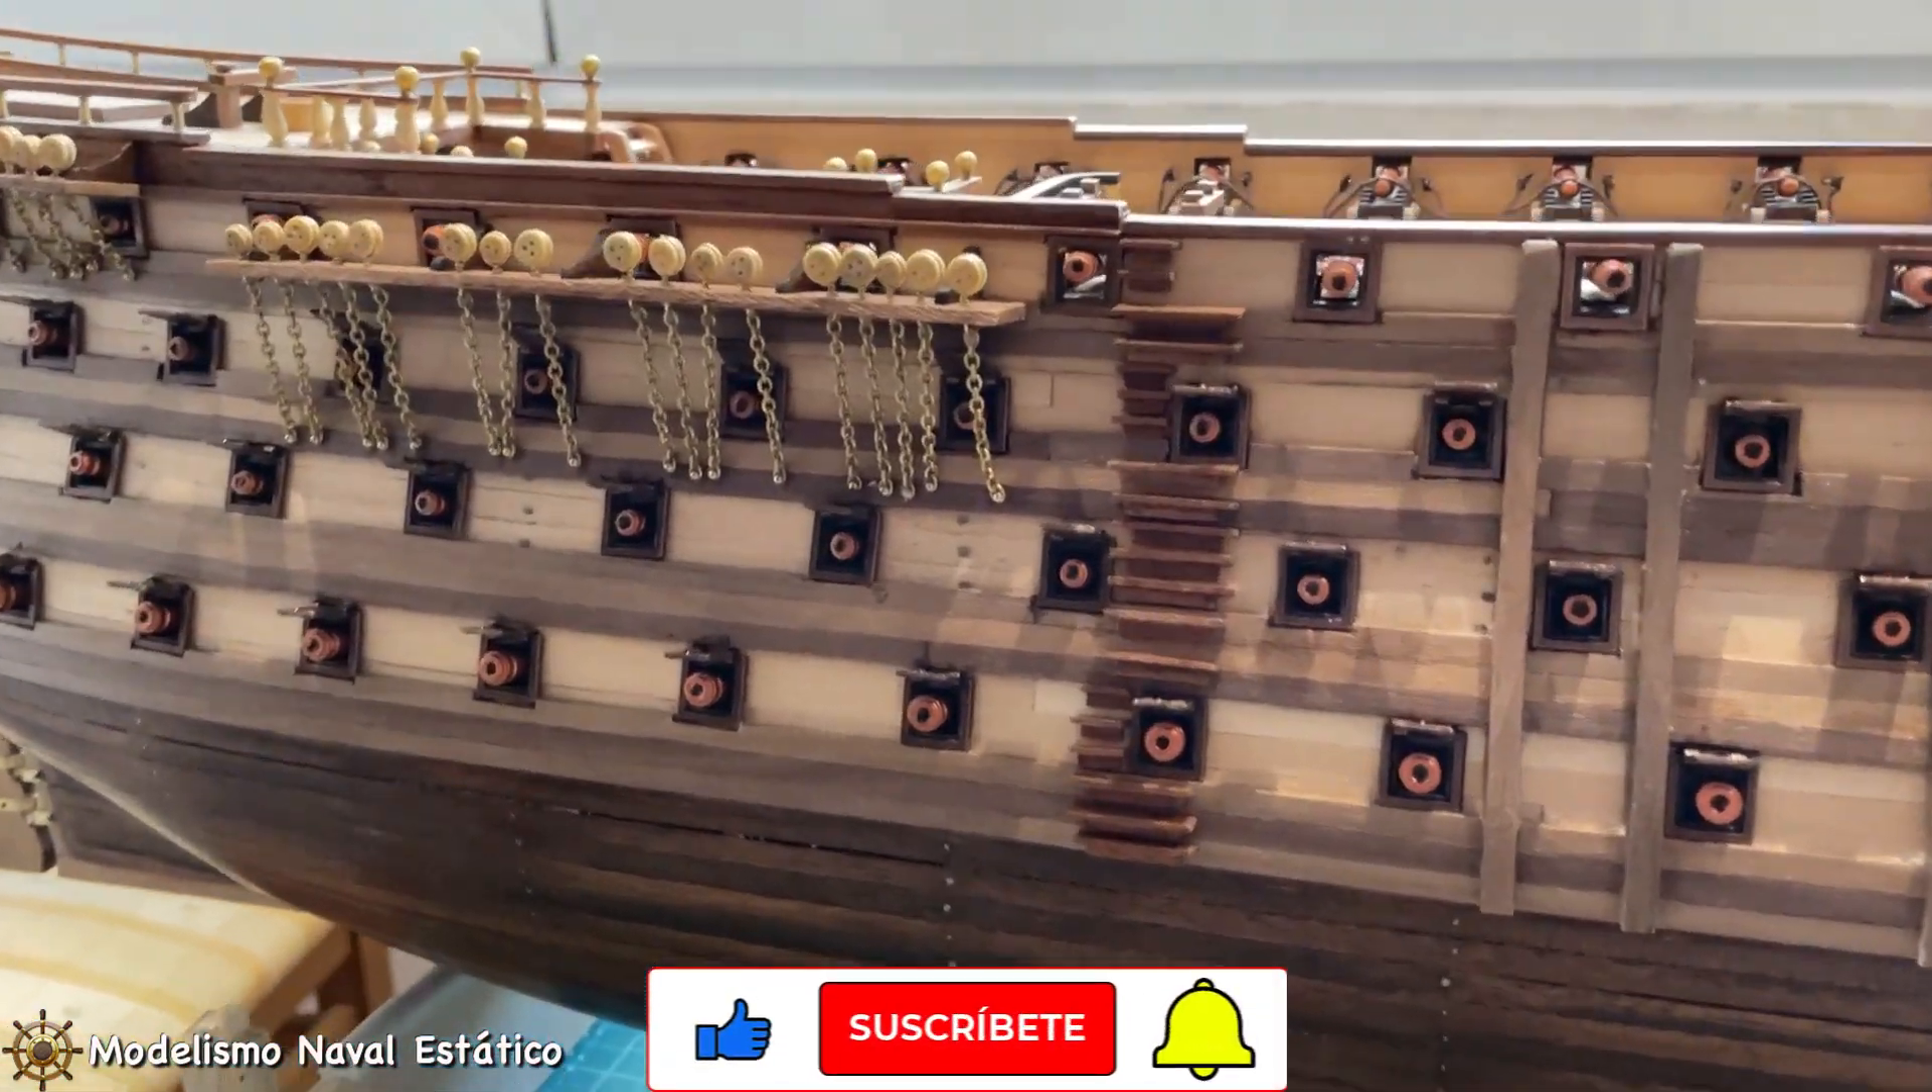Como podéis ver, los cadenotes y las bigotas, todas en su correspondiente lugar.